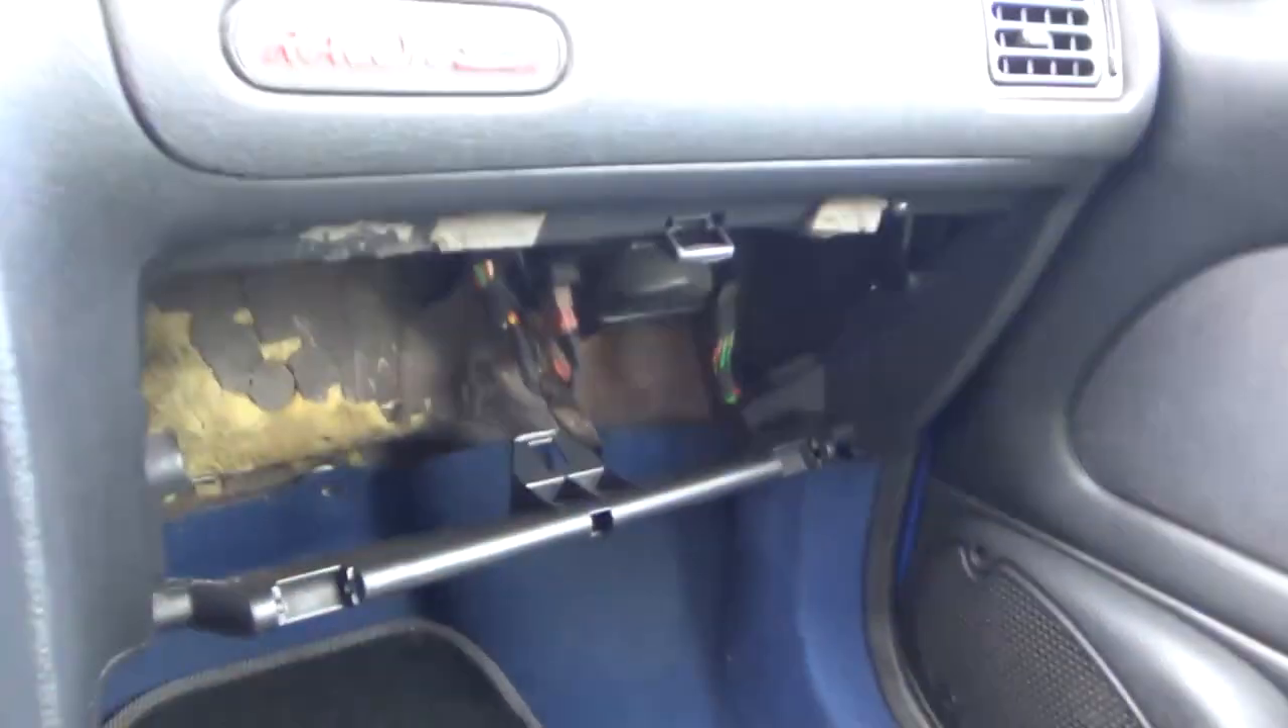Oh, and I had already removed the glove box.